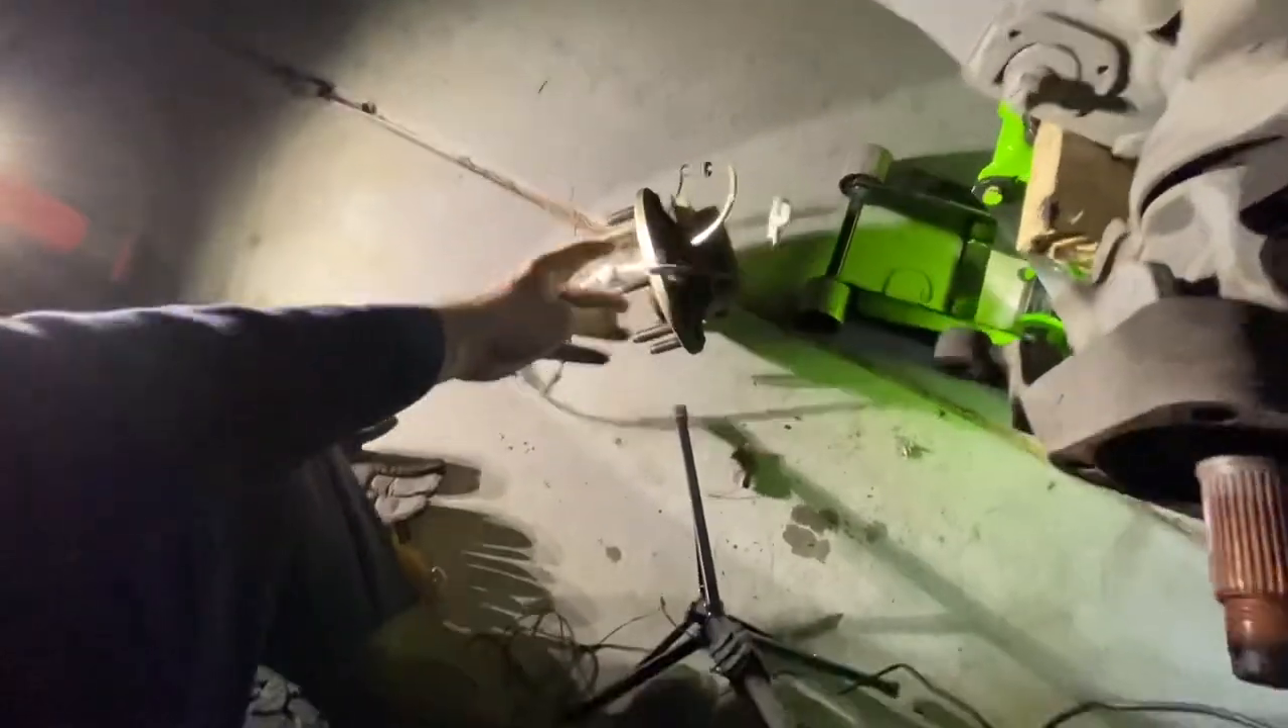And just like that, the old wheel bearing is out.